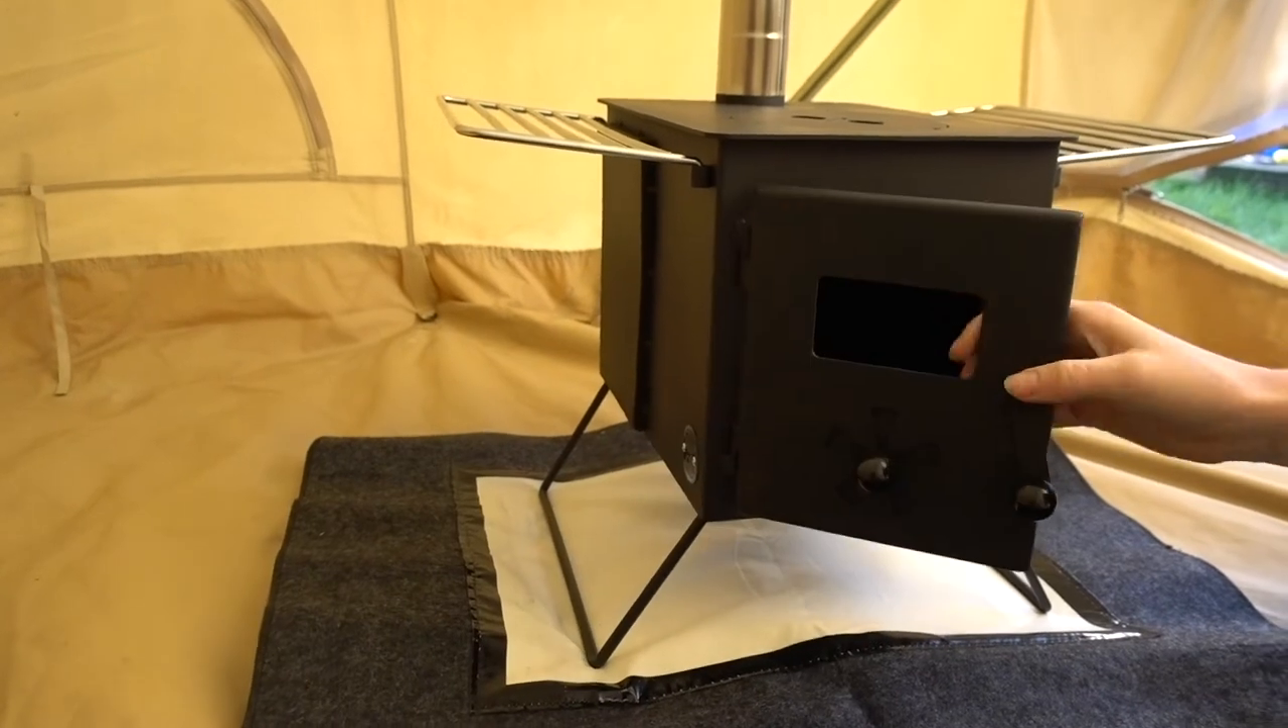The only last little finishing touch we need to do is put the glass in the door there, and then we are all set.